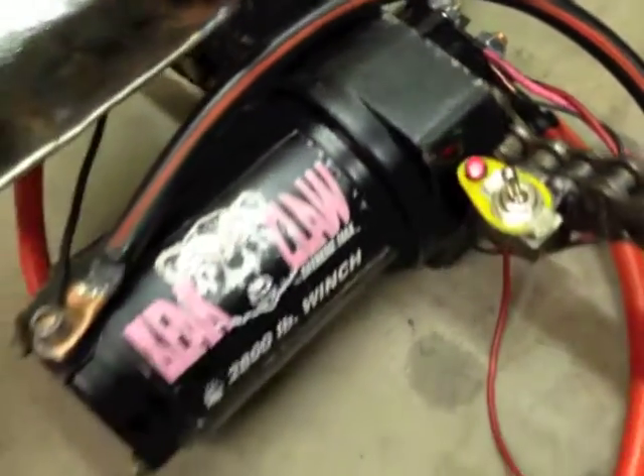I don't have my trigger switch yet, so I can't finish it, but I have wired up my safety switch here.